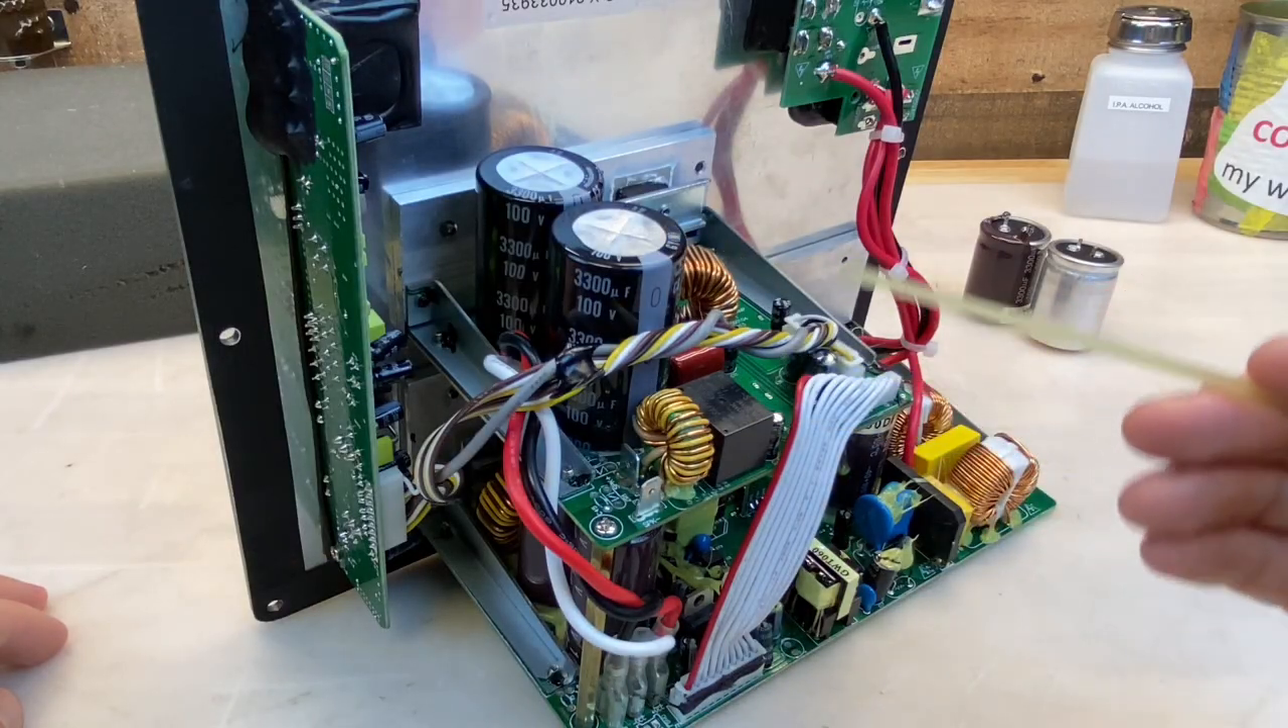The replacement capacitors have been installed in the amp board and the amp board in the unit itself.